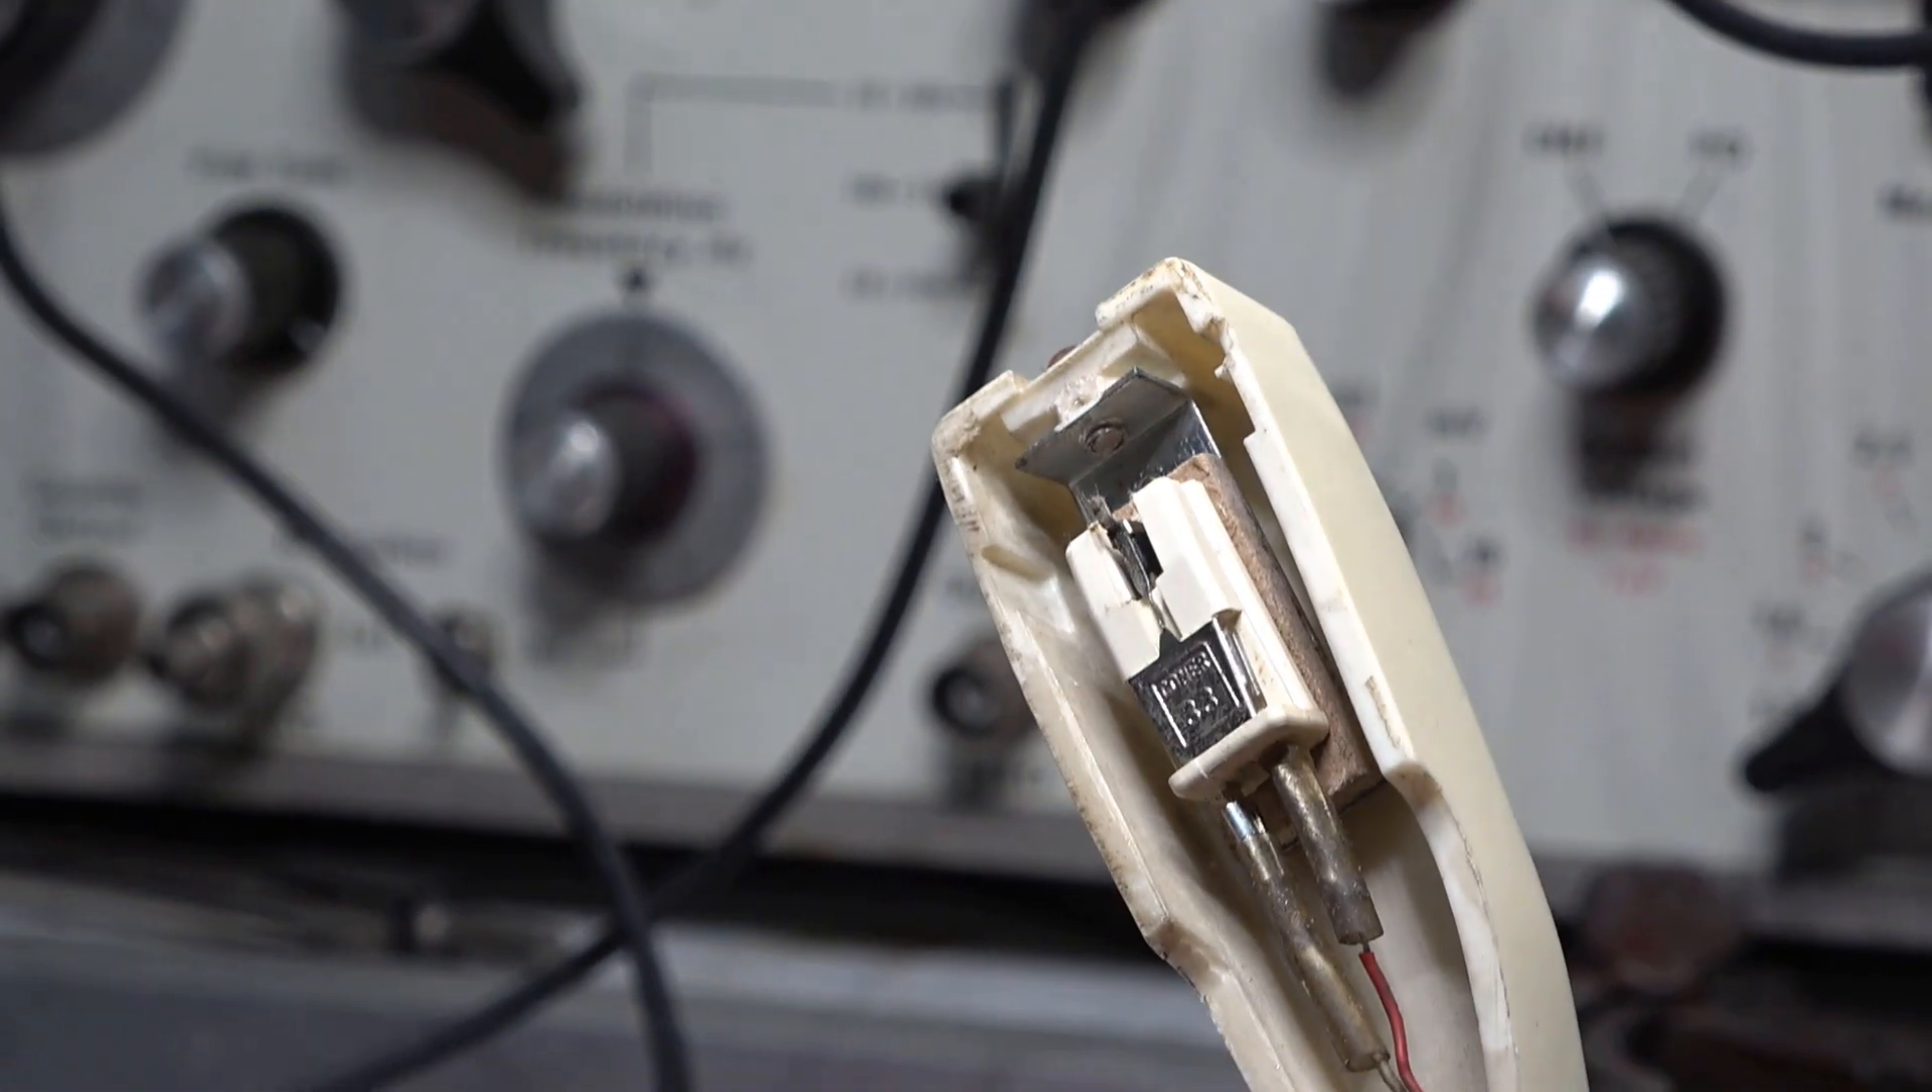Eccola lì la la testina montata non è la sua originale però va bene ugualmente.